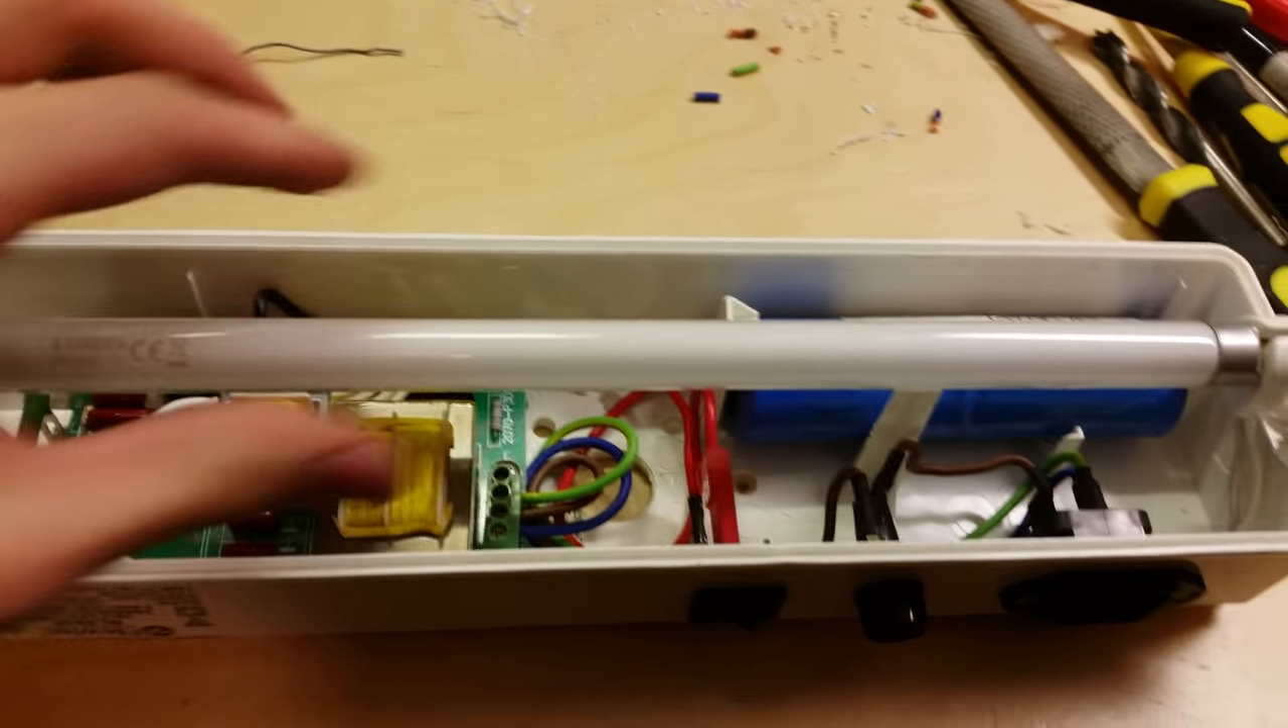Okay, so I've got the tube in. I just need to turn it.